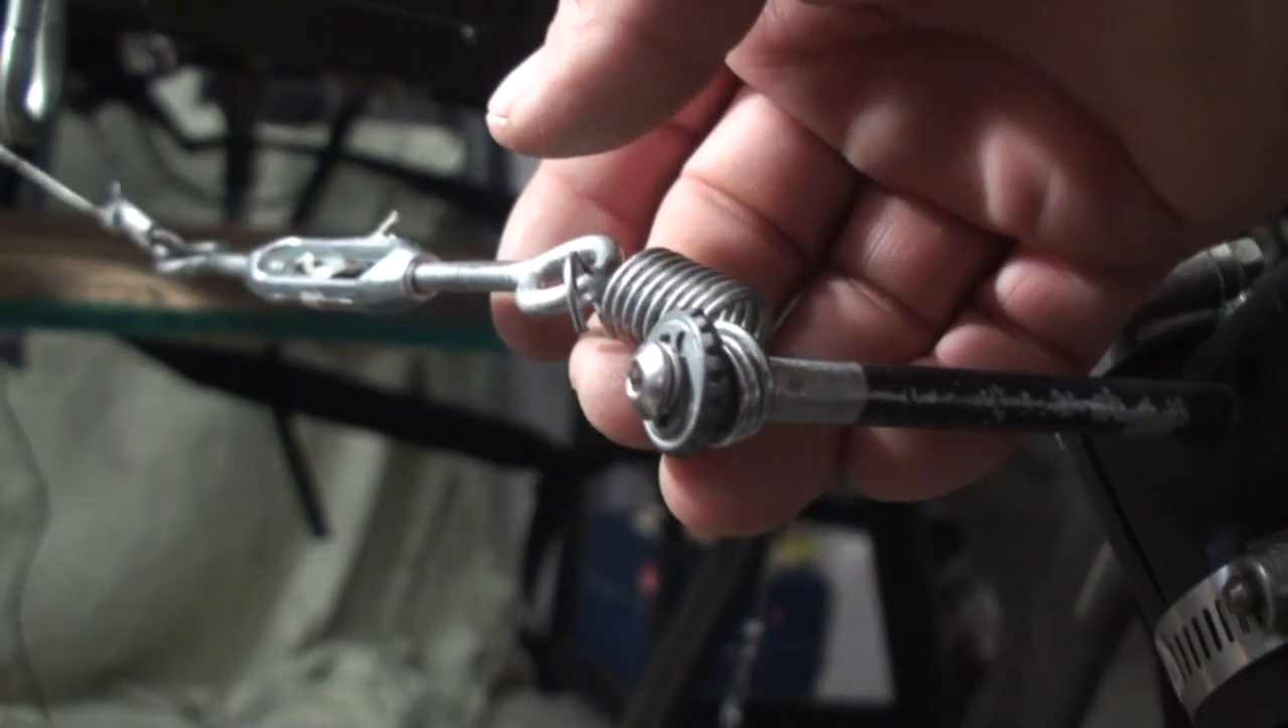I did add a spring here.